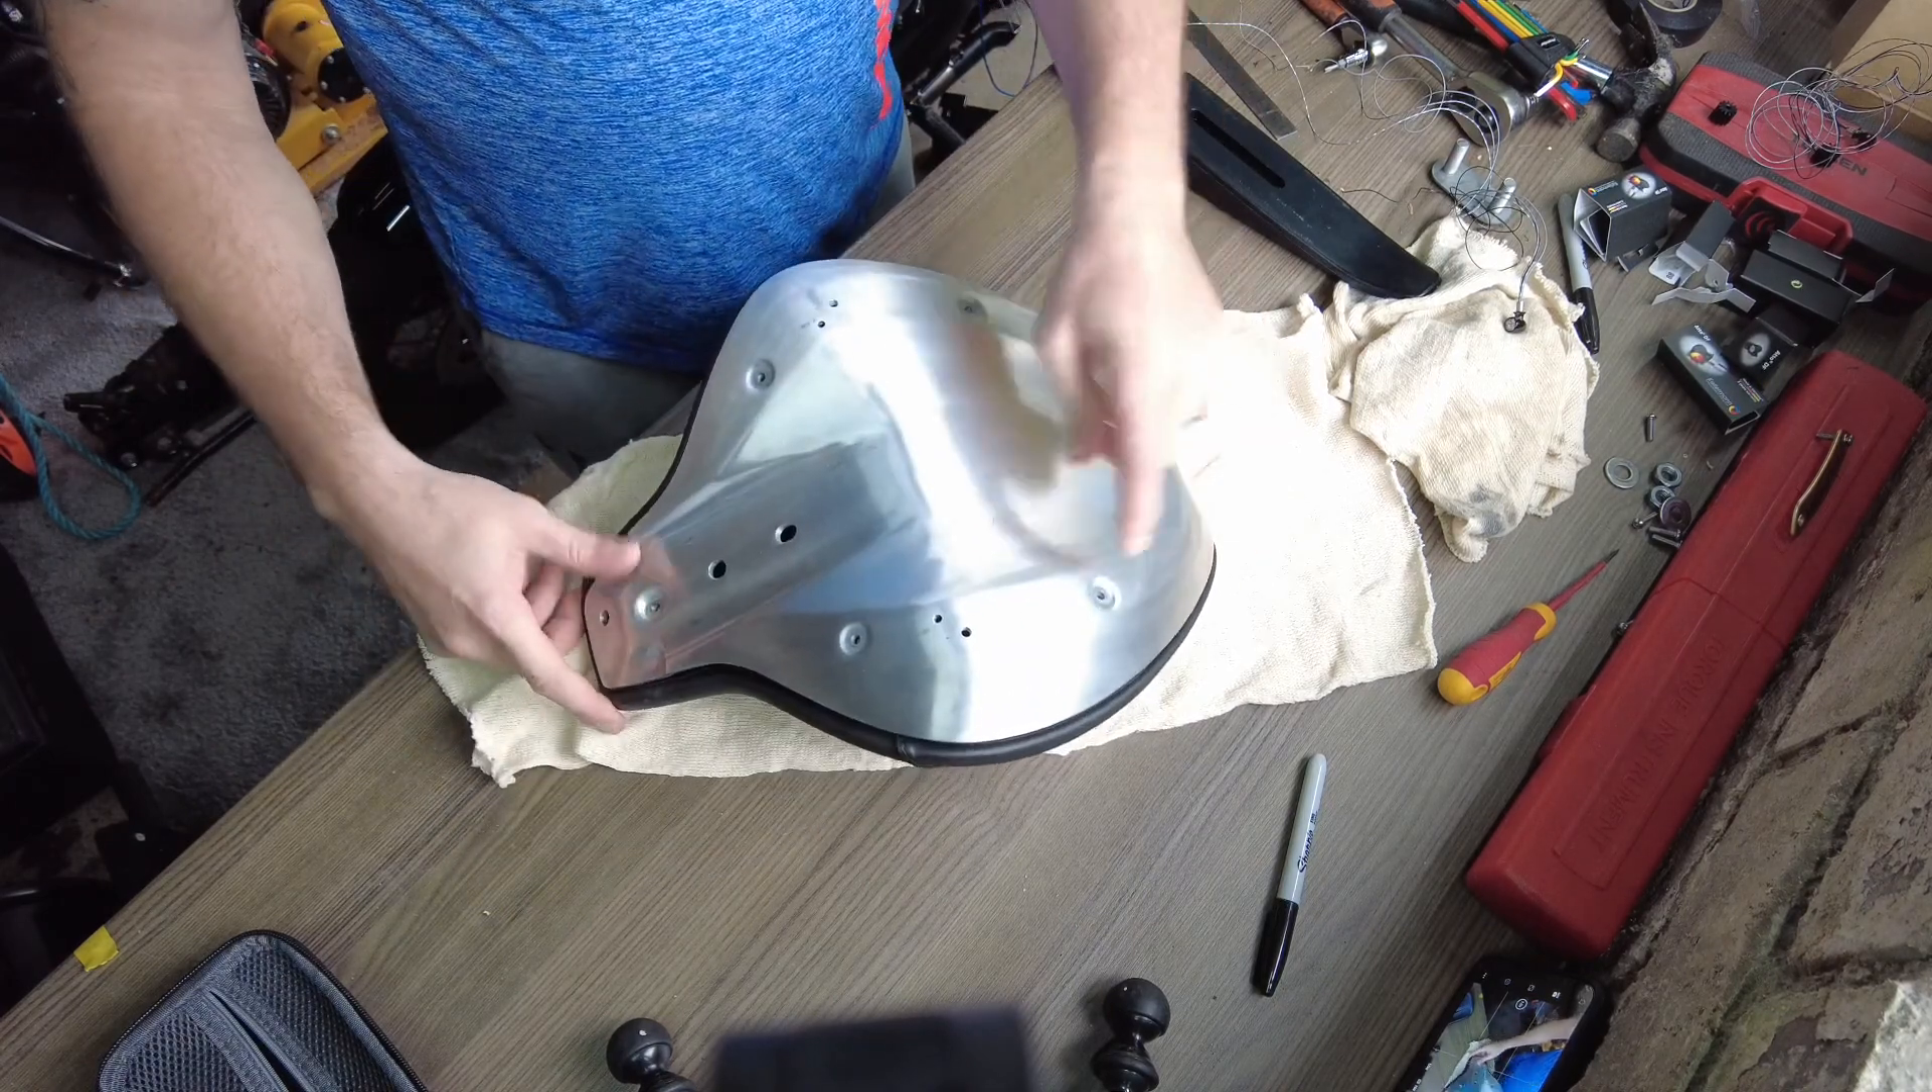So you can see I've already got the seat seat off um and disassembled.